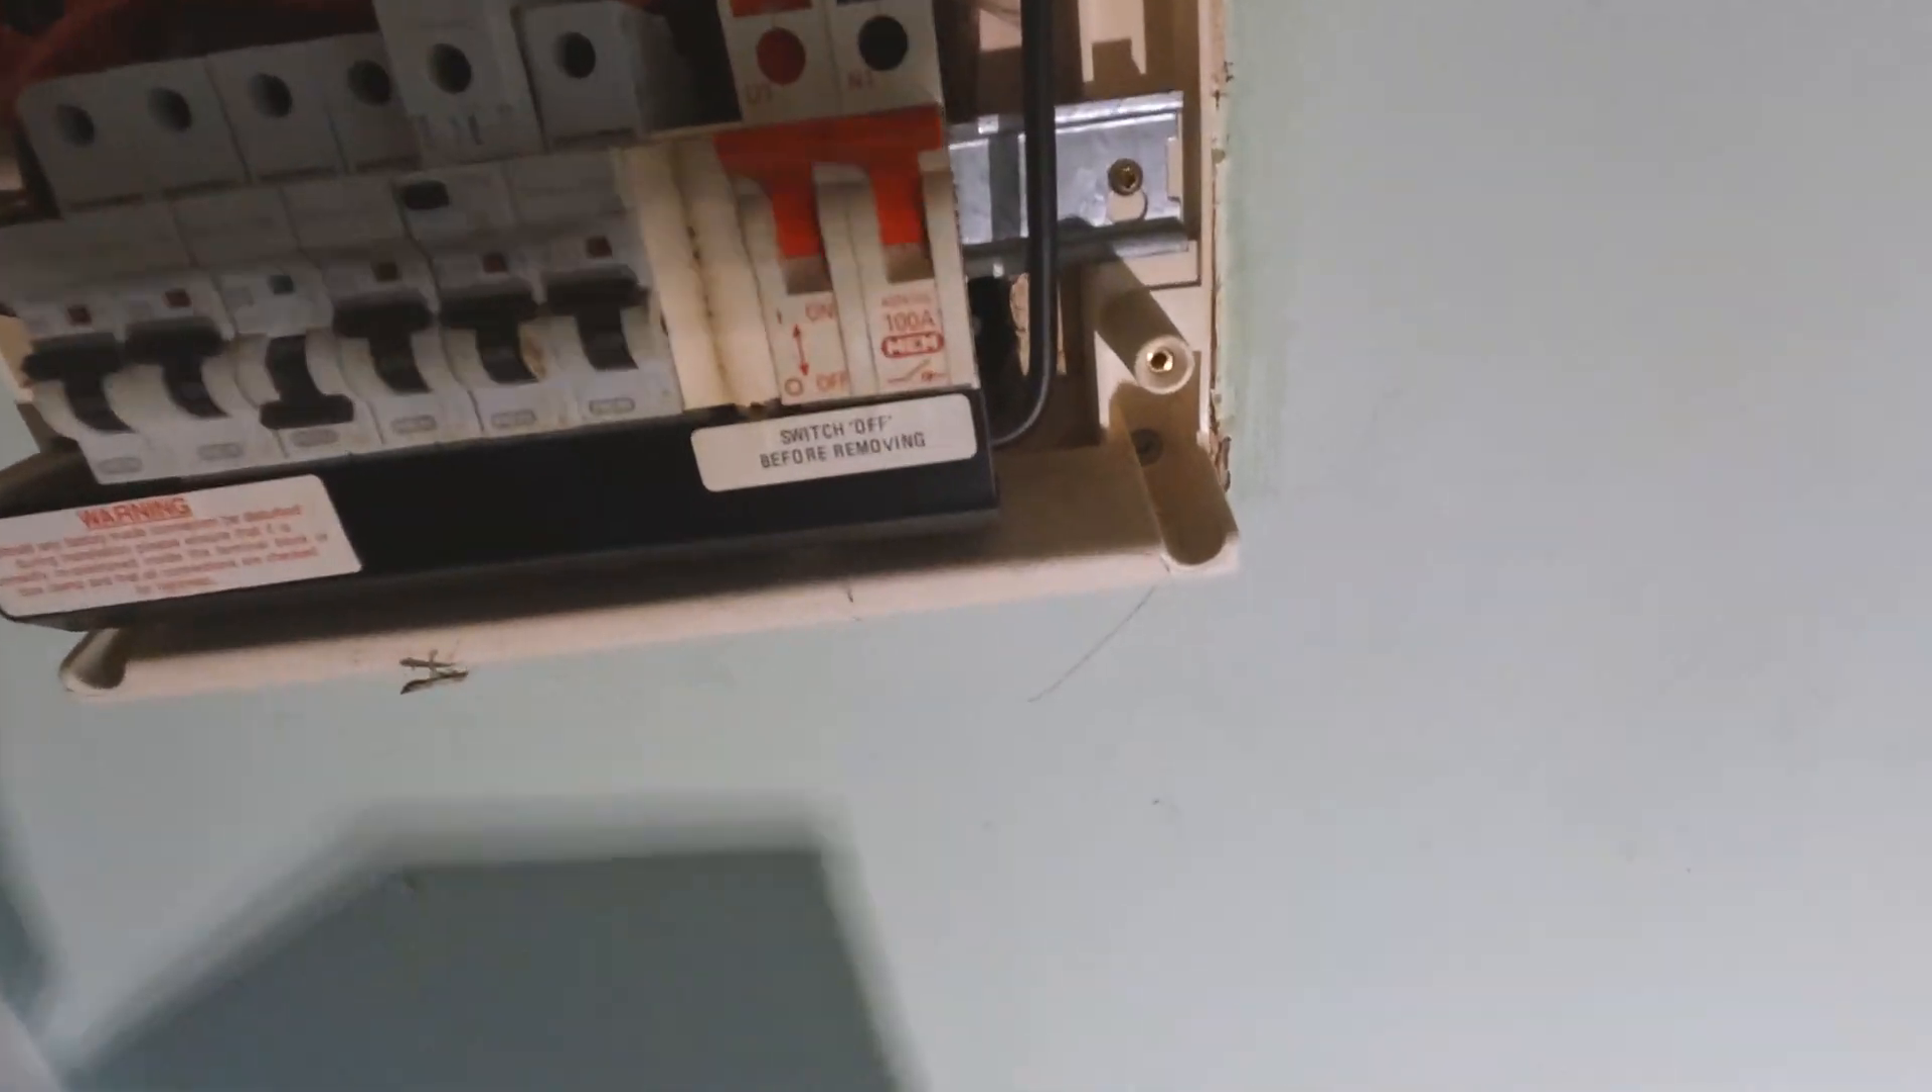There we go, that's the lid off then.